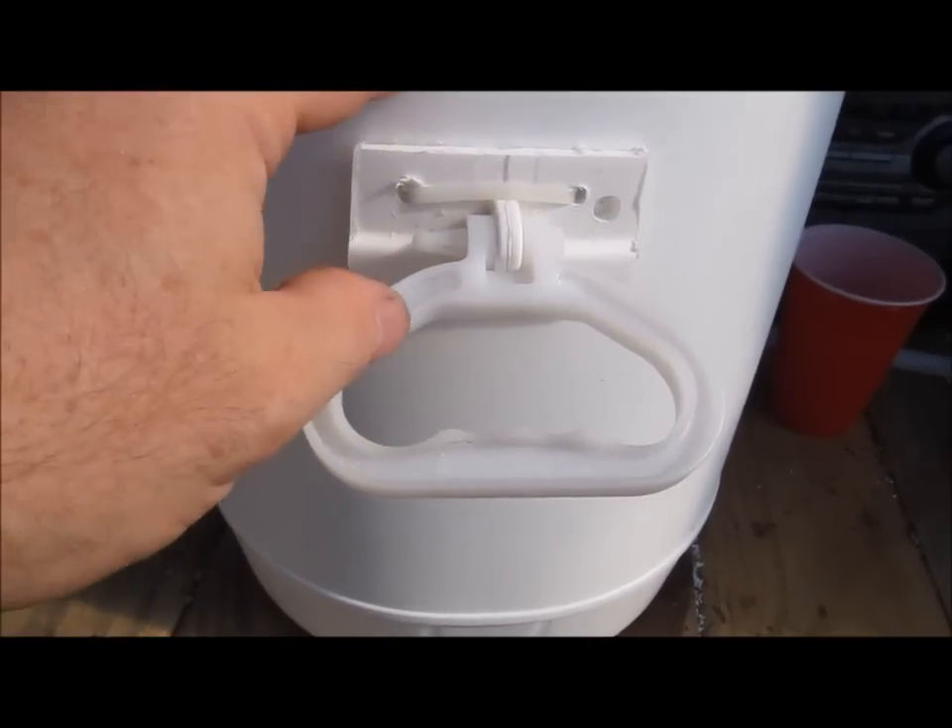Okay, now you can see the handle is affixed to the pot. And the zip tie, it's an eight-inch zip tie, is on the inside.